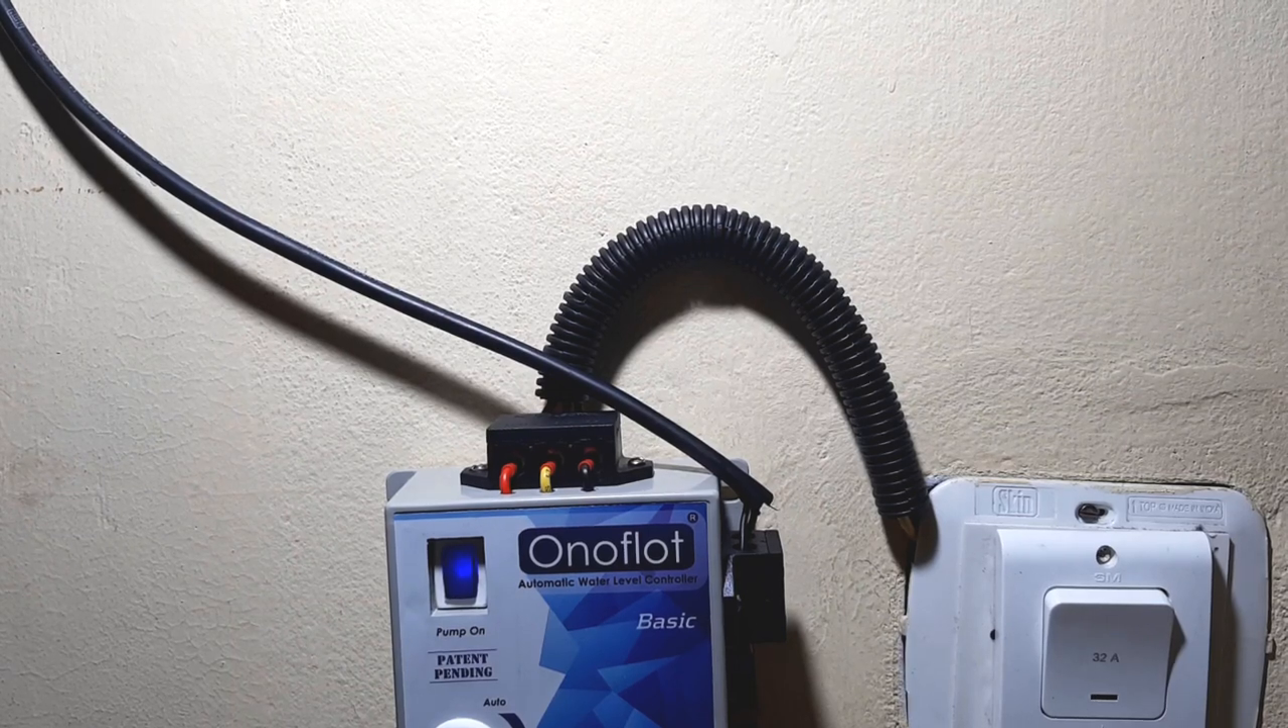As you can see, we have fixed the control unit near the motor switch.